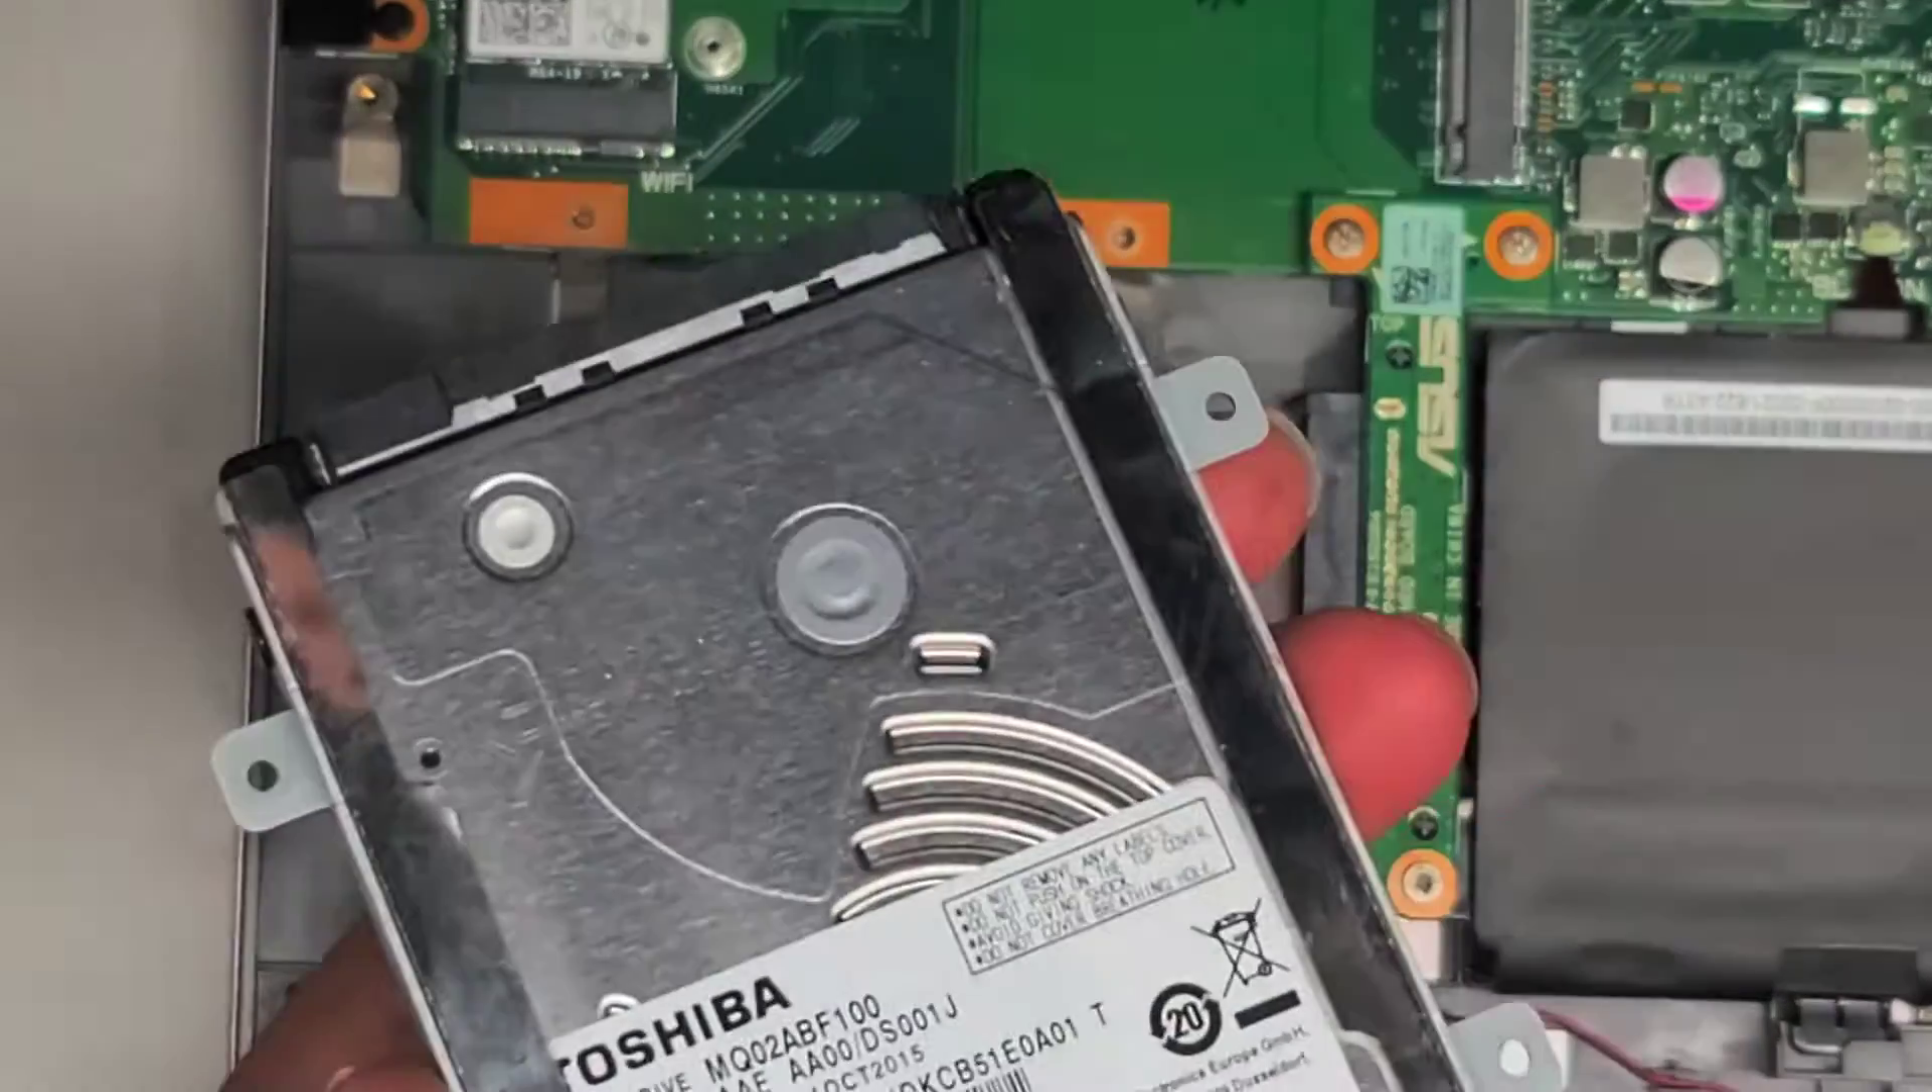Now you got the hard drive out.